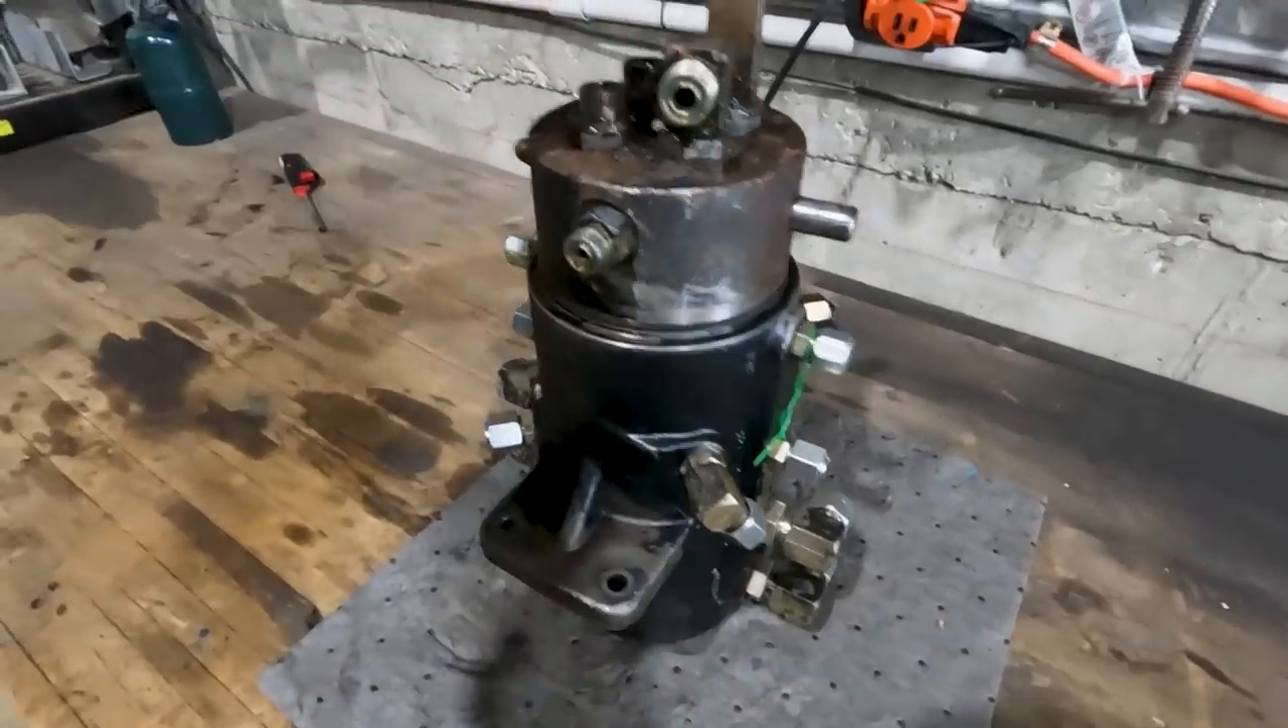All right, finally, we got the swivel out.